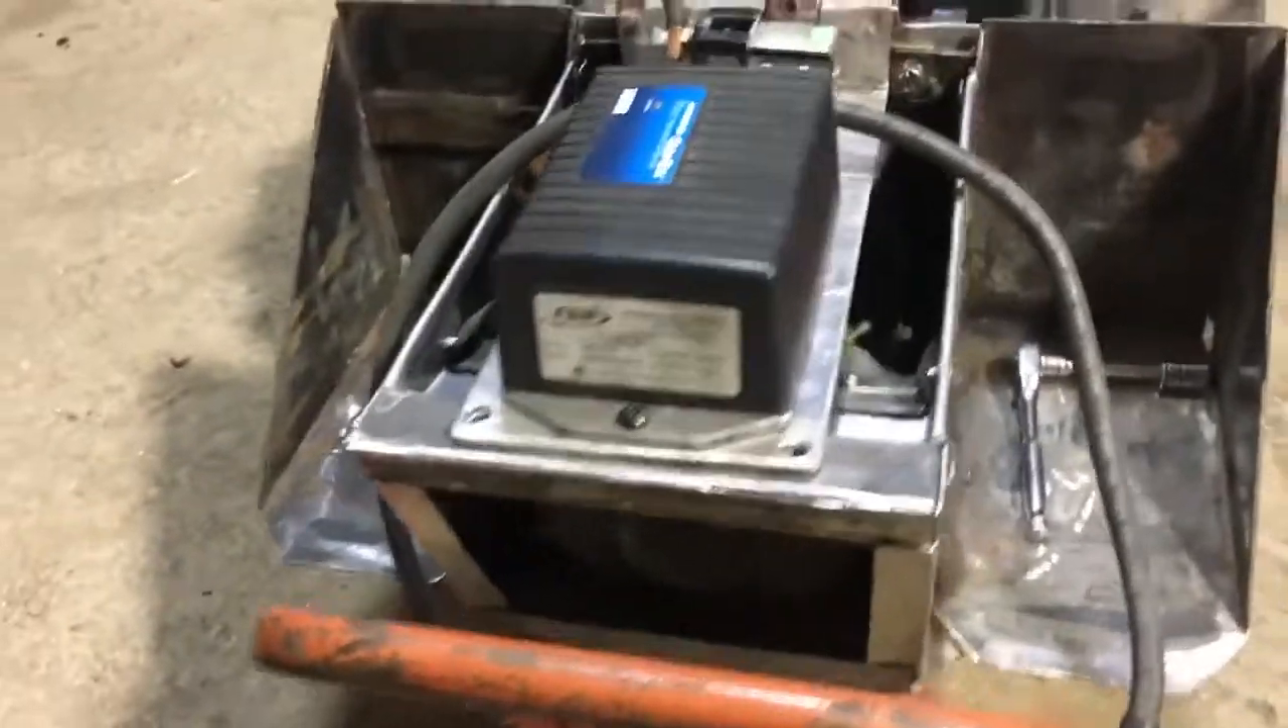So the controller is mounted onto this handy scrap of aluminum diamond plate that I had kicking around and I can get it to register properly in its holes. It actually does fit nicely here.